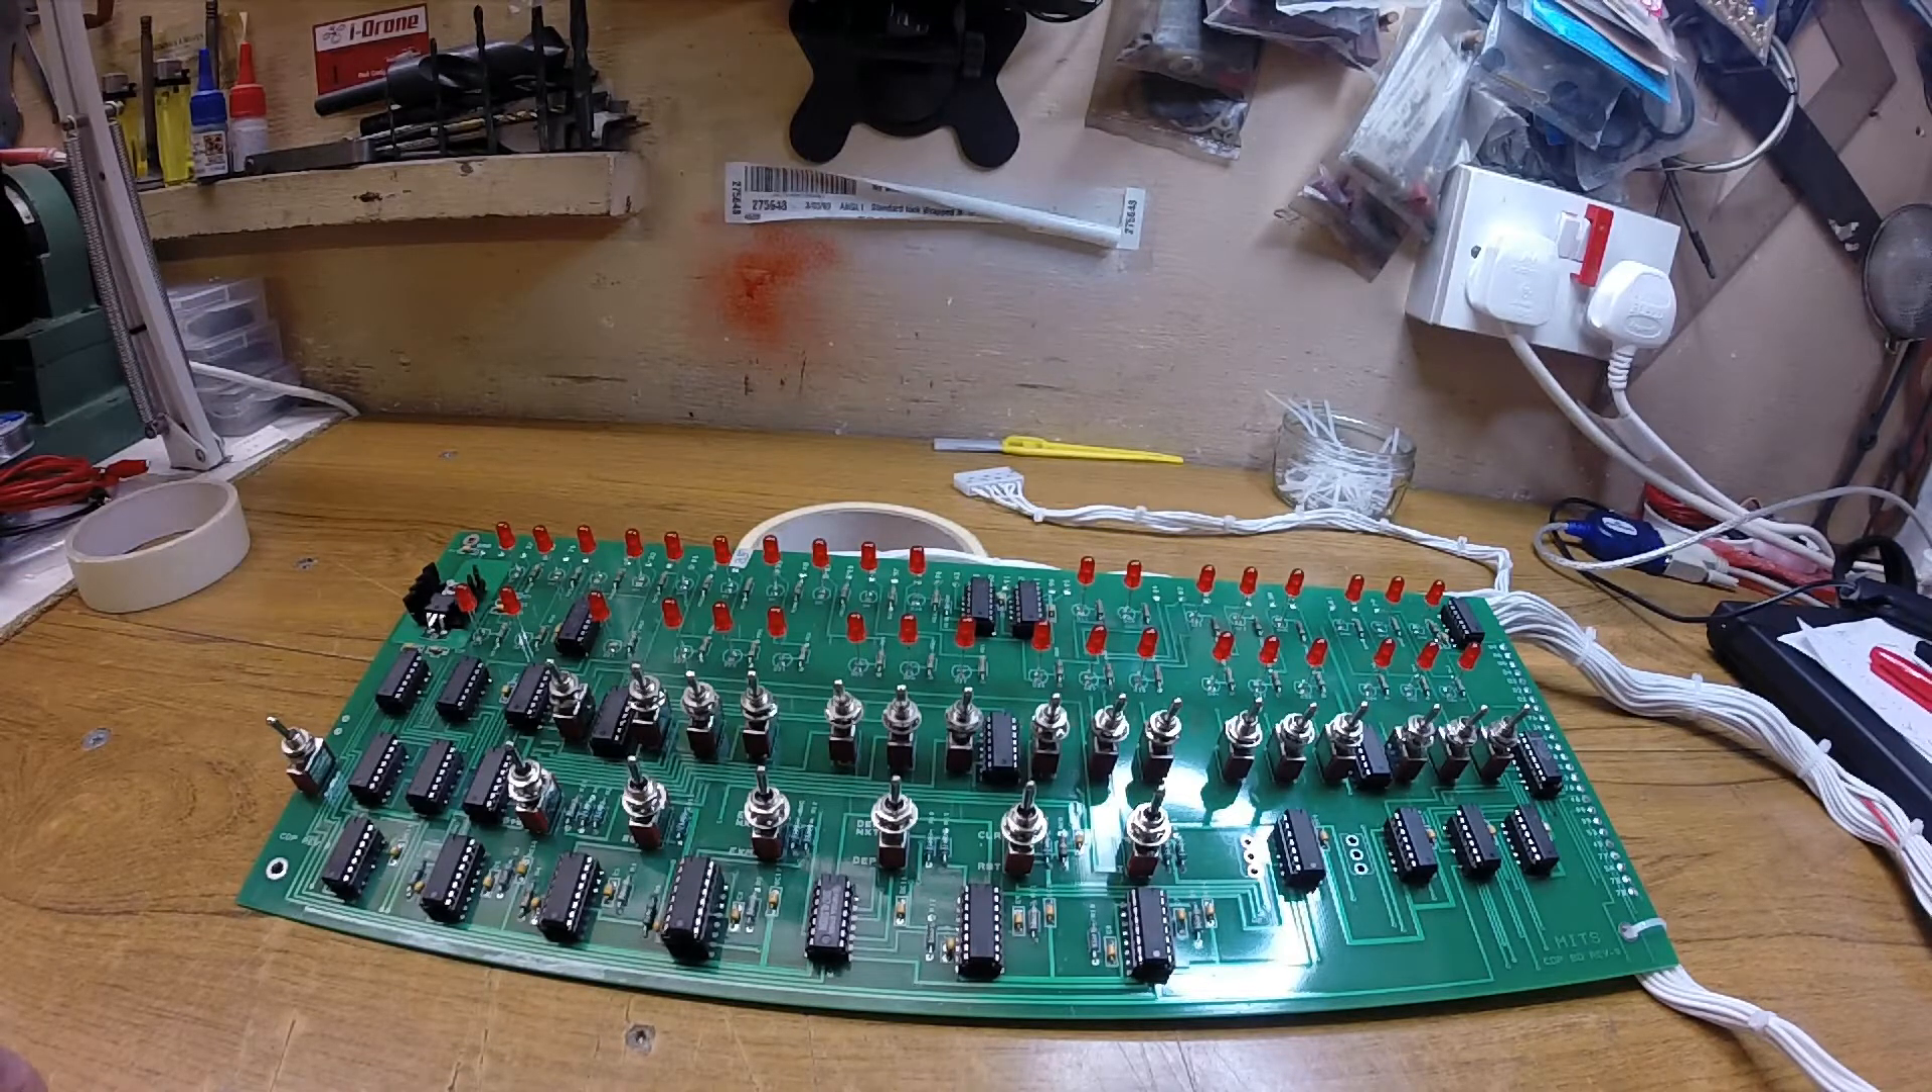Right, I've got all the ICs in now.